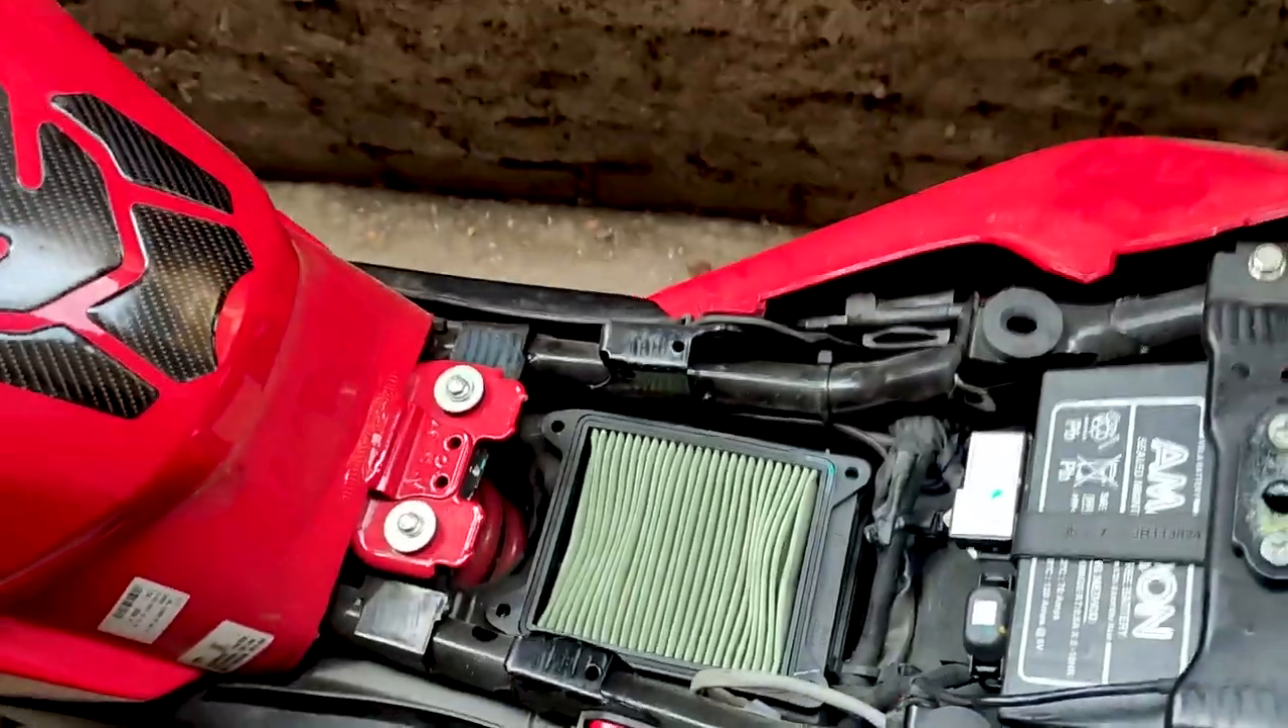सो यह हमने लगा दिया है अभी brand new air filter।